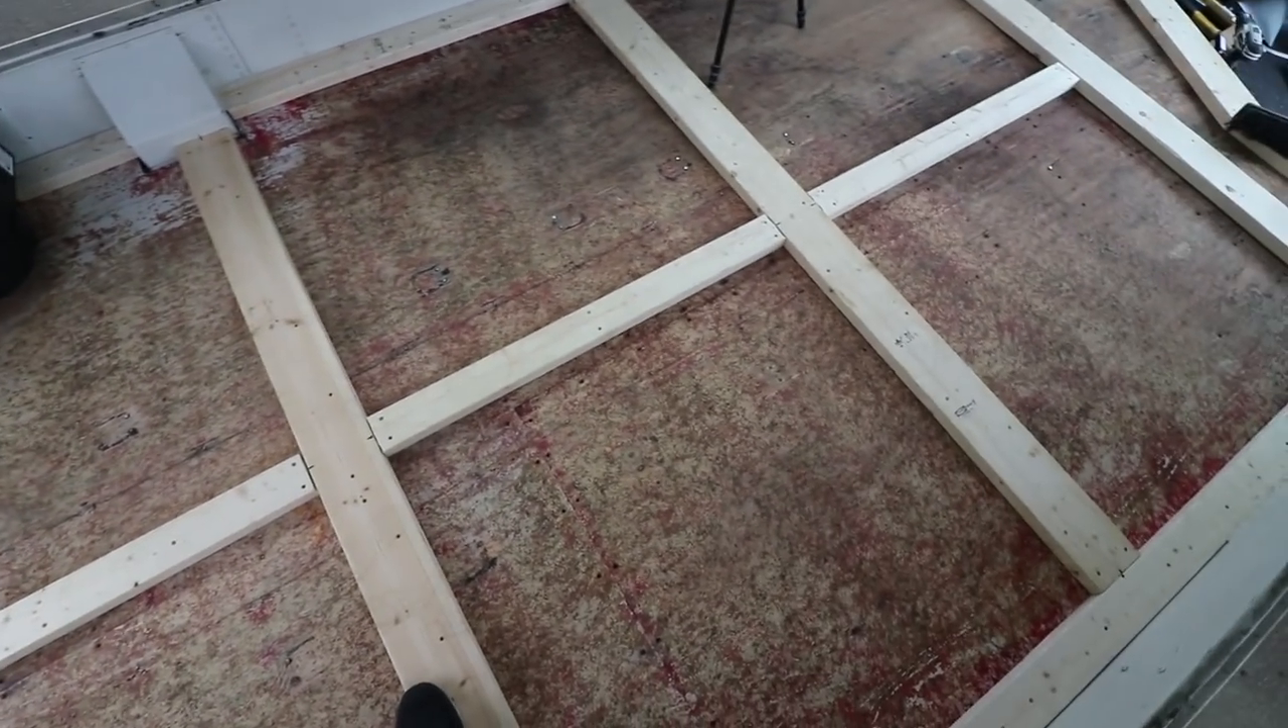So now we have to fill each of these empty spots with insulation and then plywood over it.